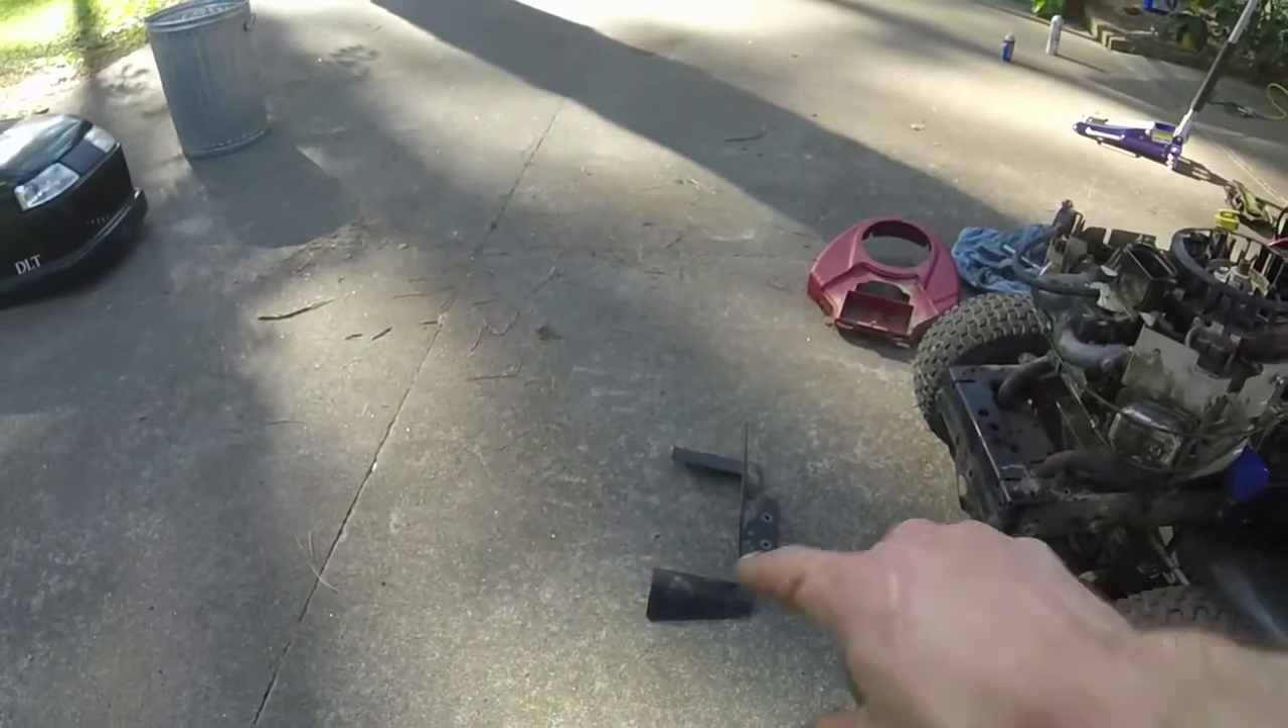All i gotta do is put the engine shroud back on the little exhaust deal there um heat shroud.